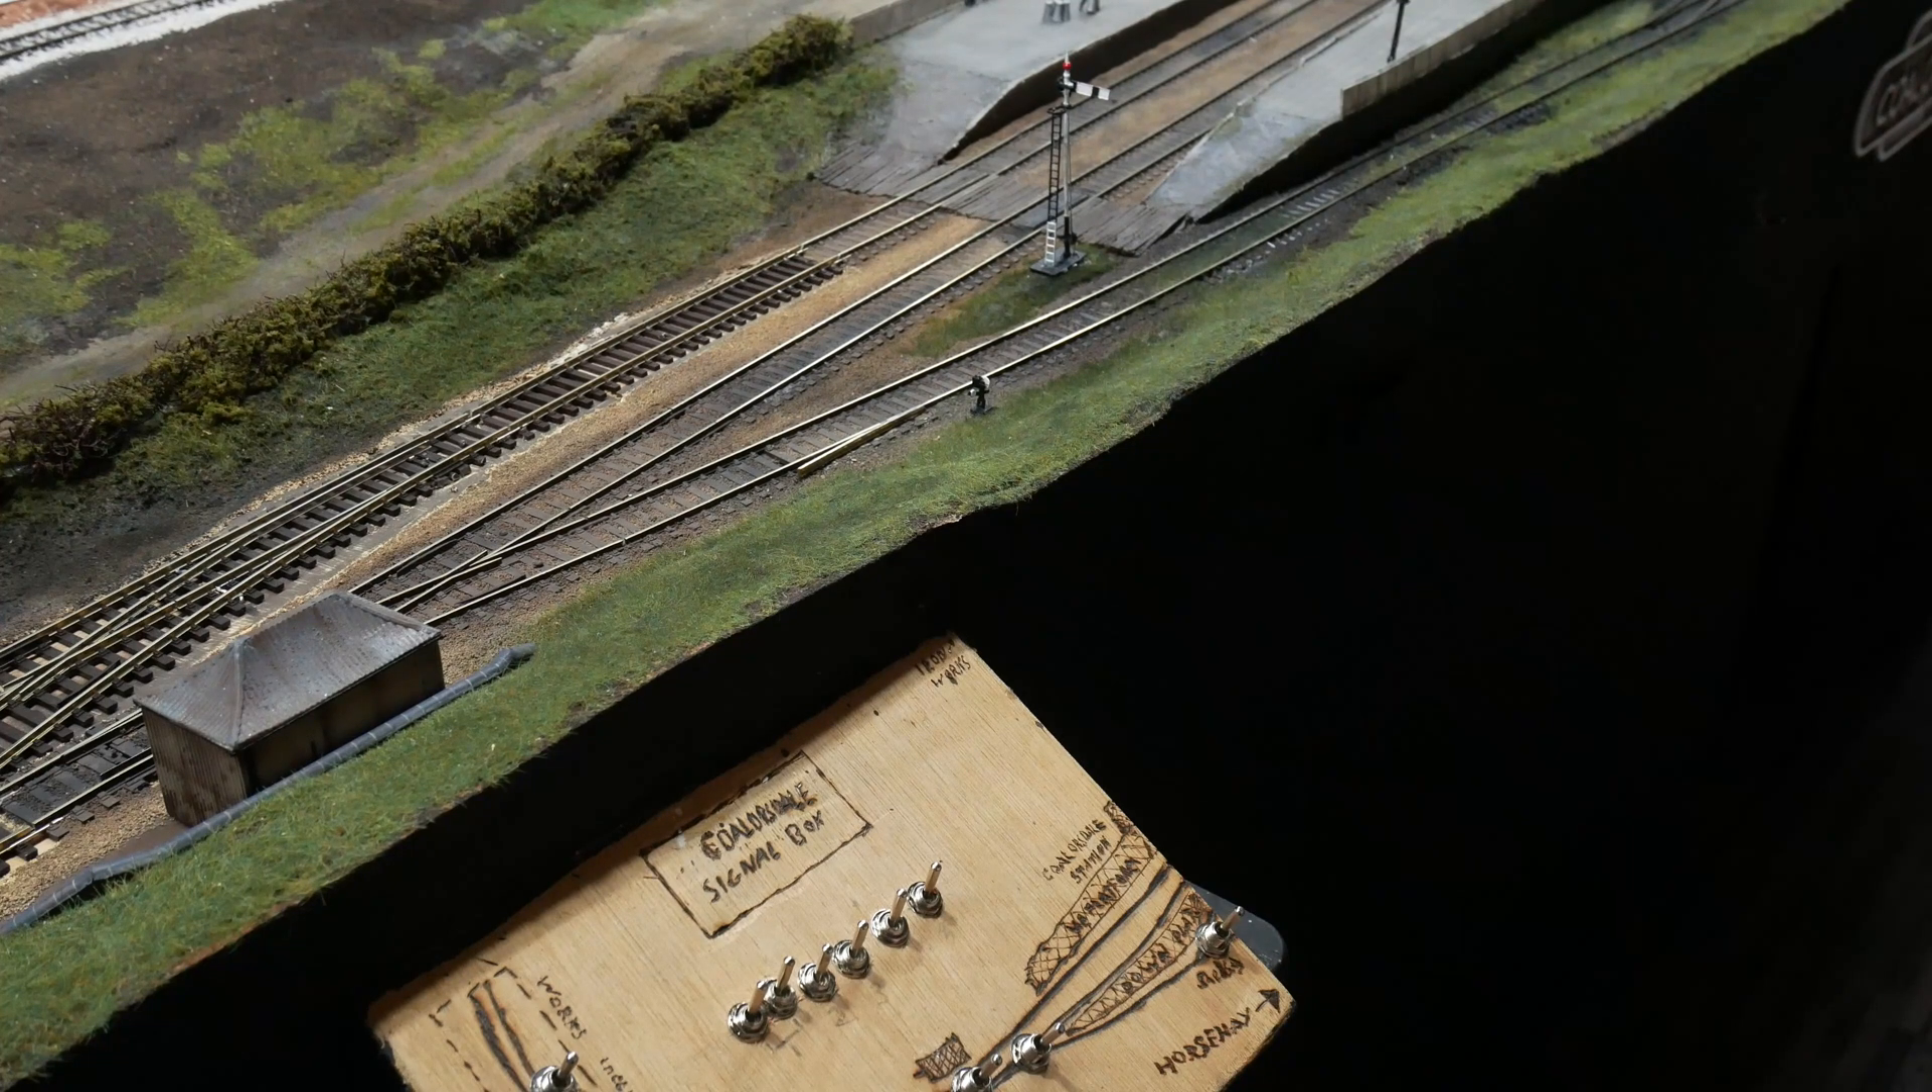I've got the signals installed actually a few days ago.